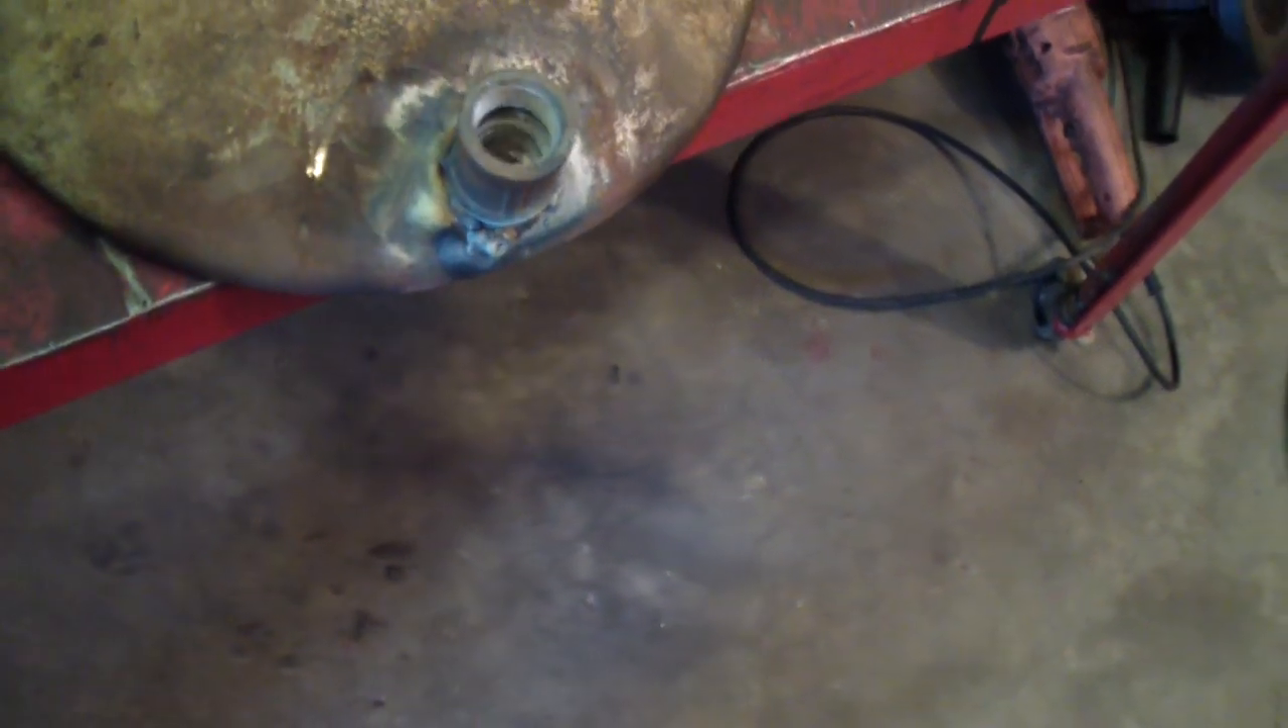And I've fastened a piece of three-quarter pipe thread onto the end.